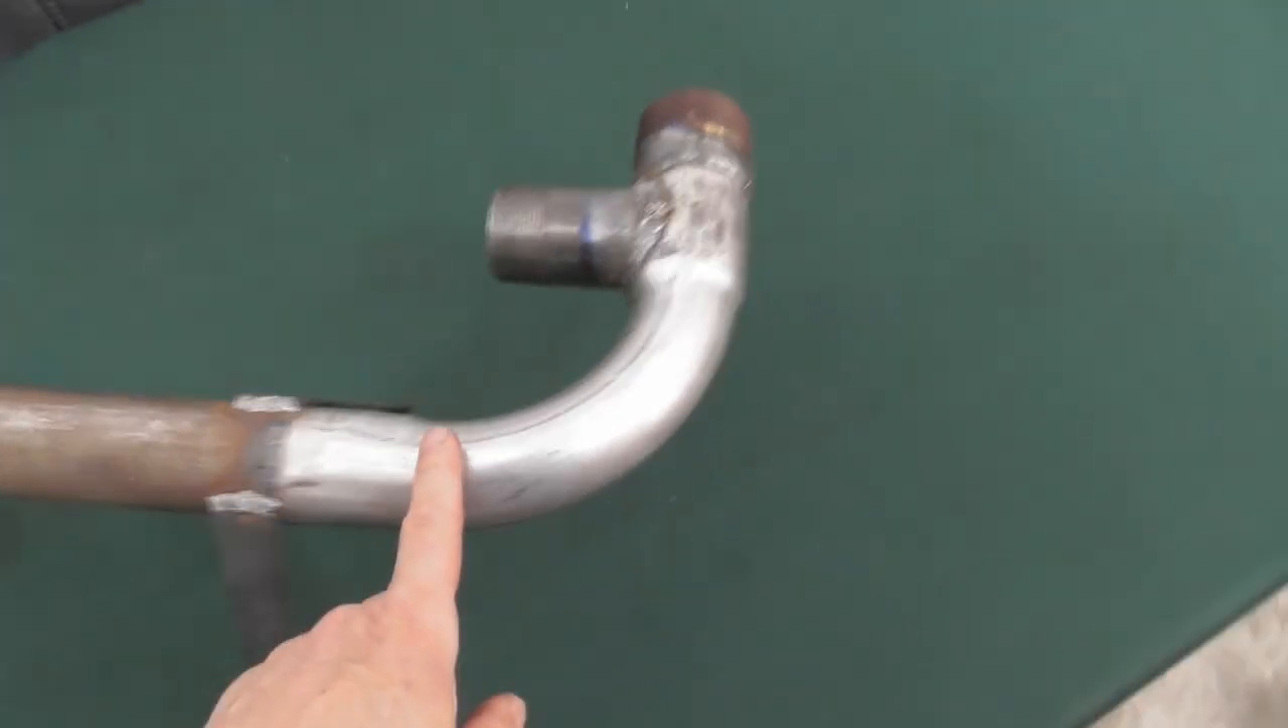So here we've got a gas exit assembly that's all welded up.